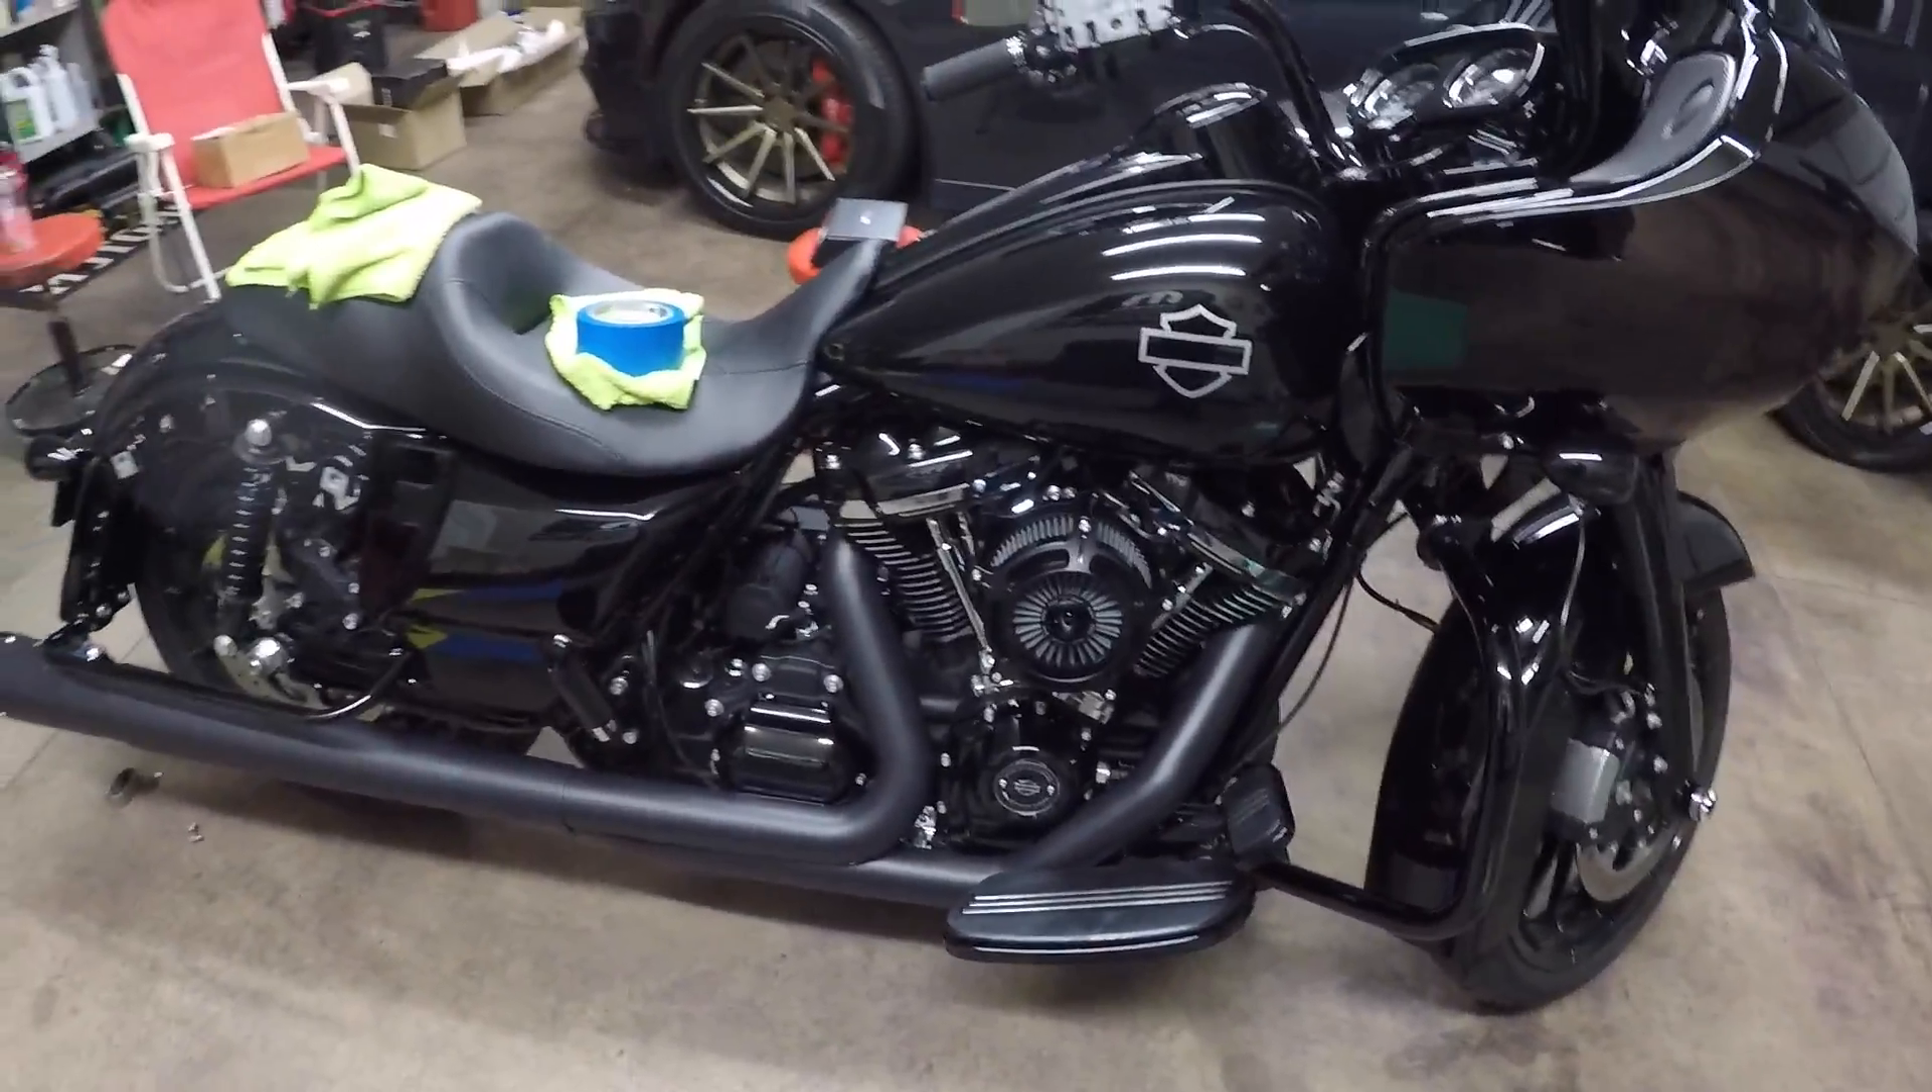Alright guys so we got the pipe on we got the air cleaner on and now we're ready to tune this thing.